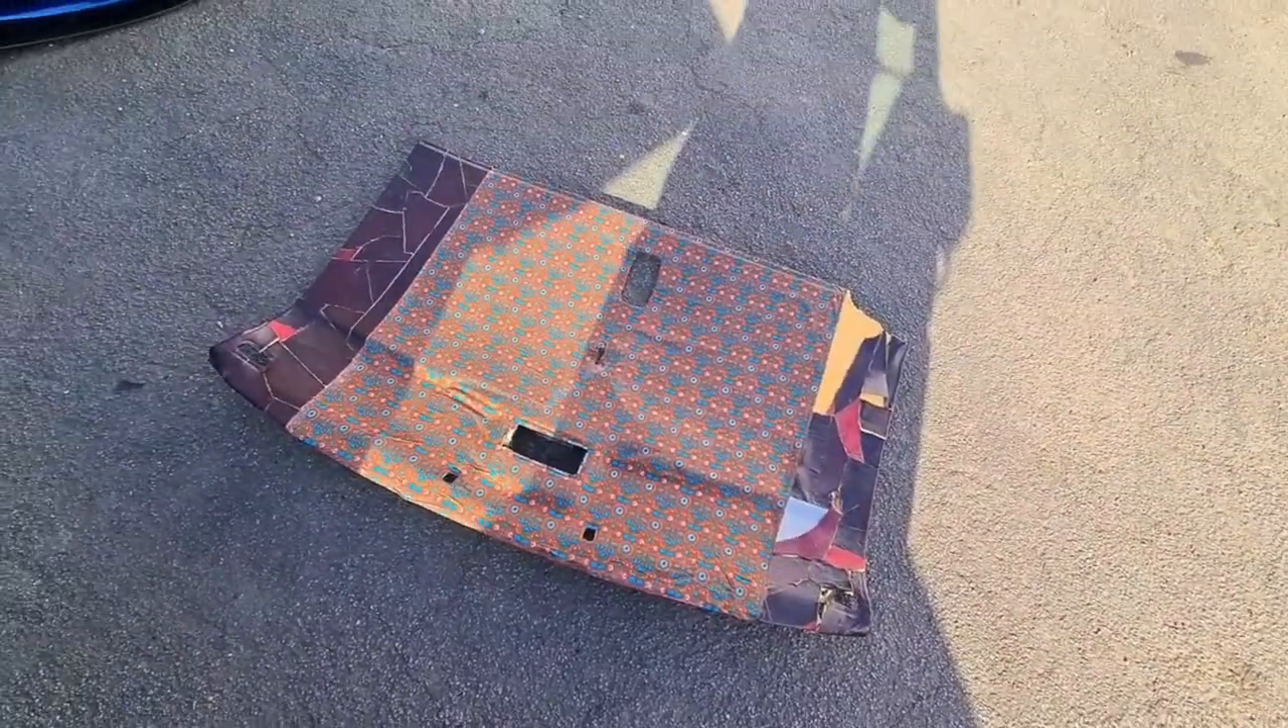And there we have it, headliner is out, and on the floor.